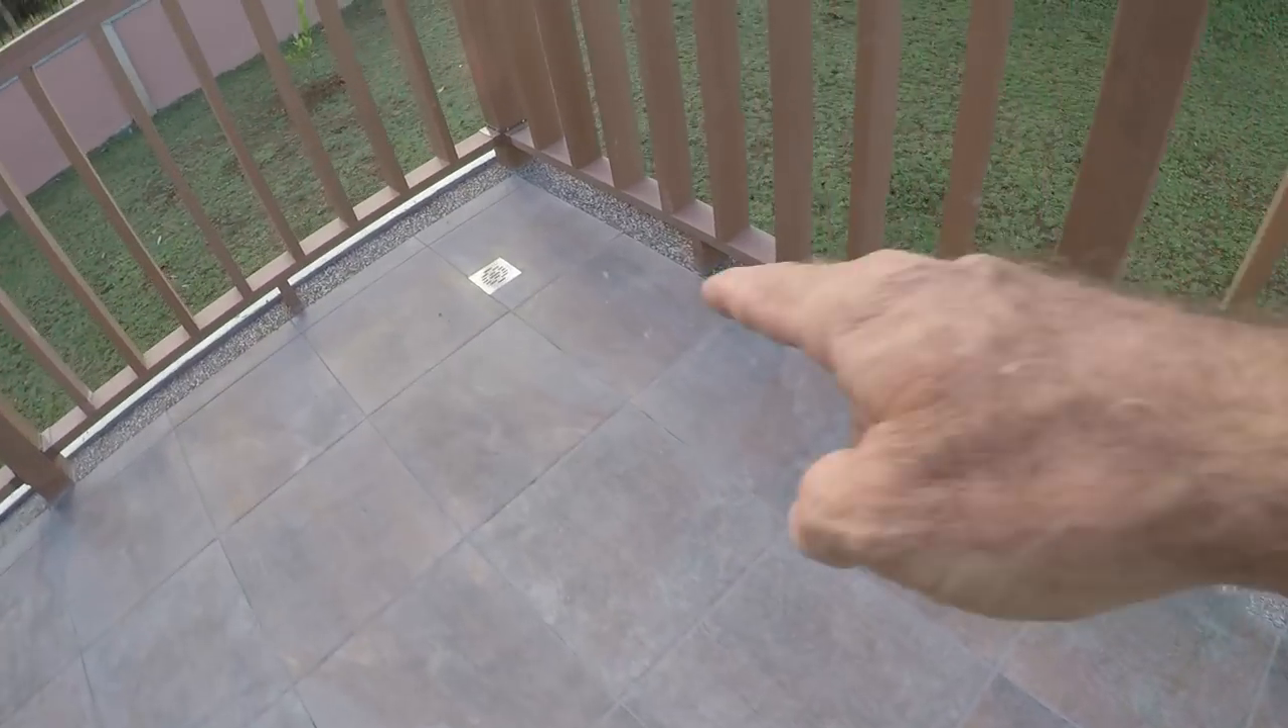It also looks like to me that all the grouting is done. And the floor drains are installed on the patio.